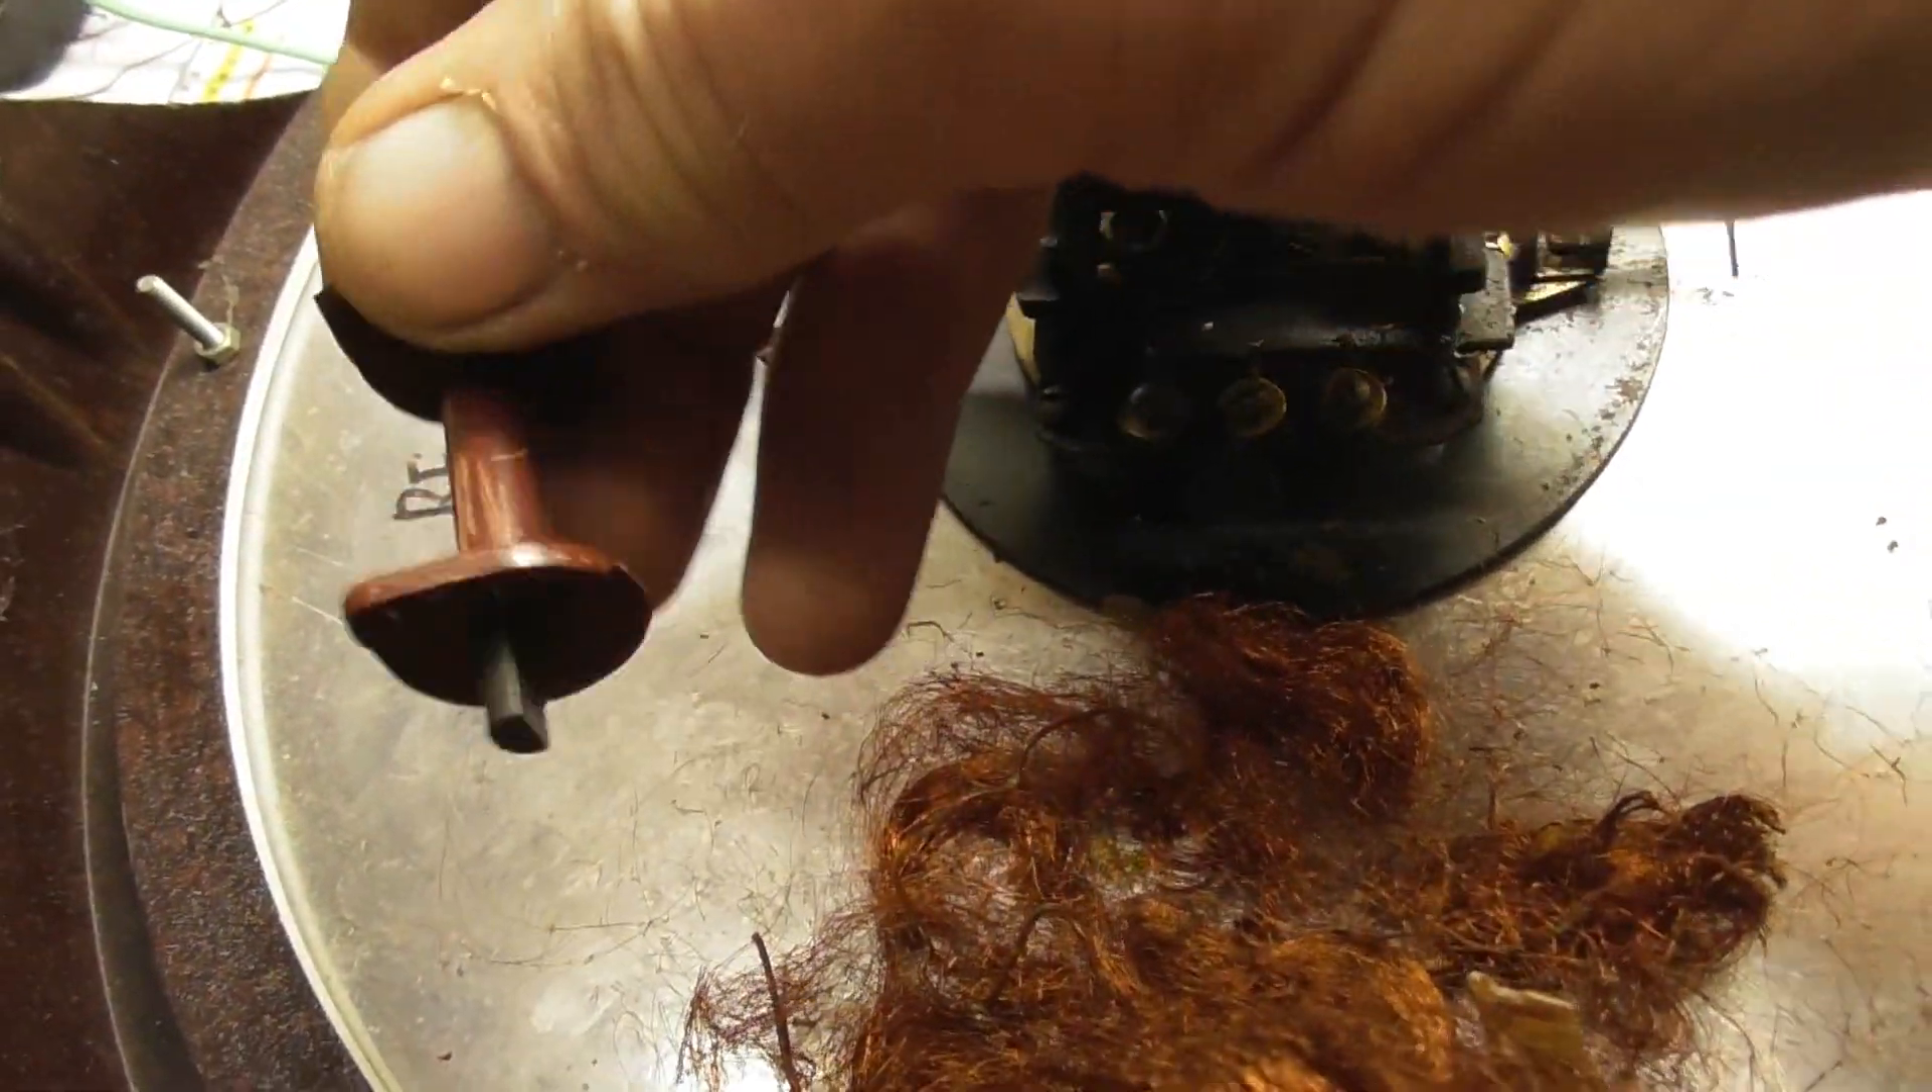And I got all the copper winding off. And I got the empty coil, the empty bobbin.